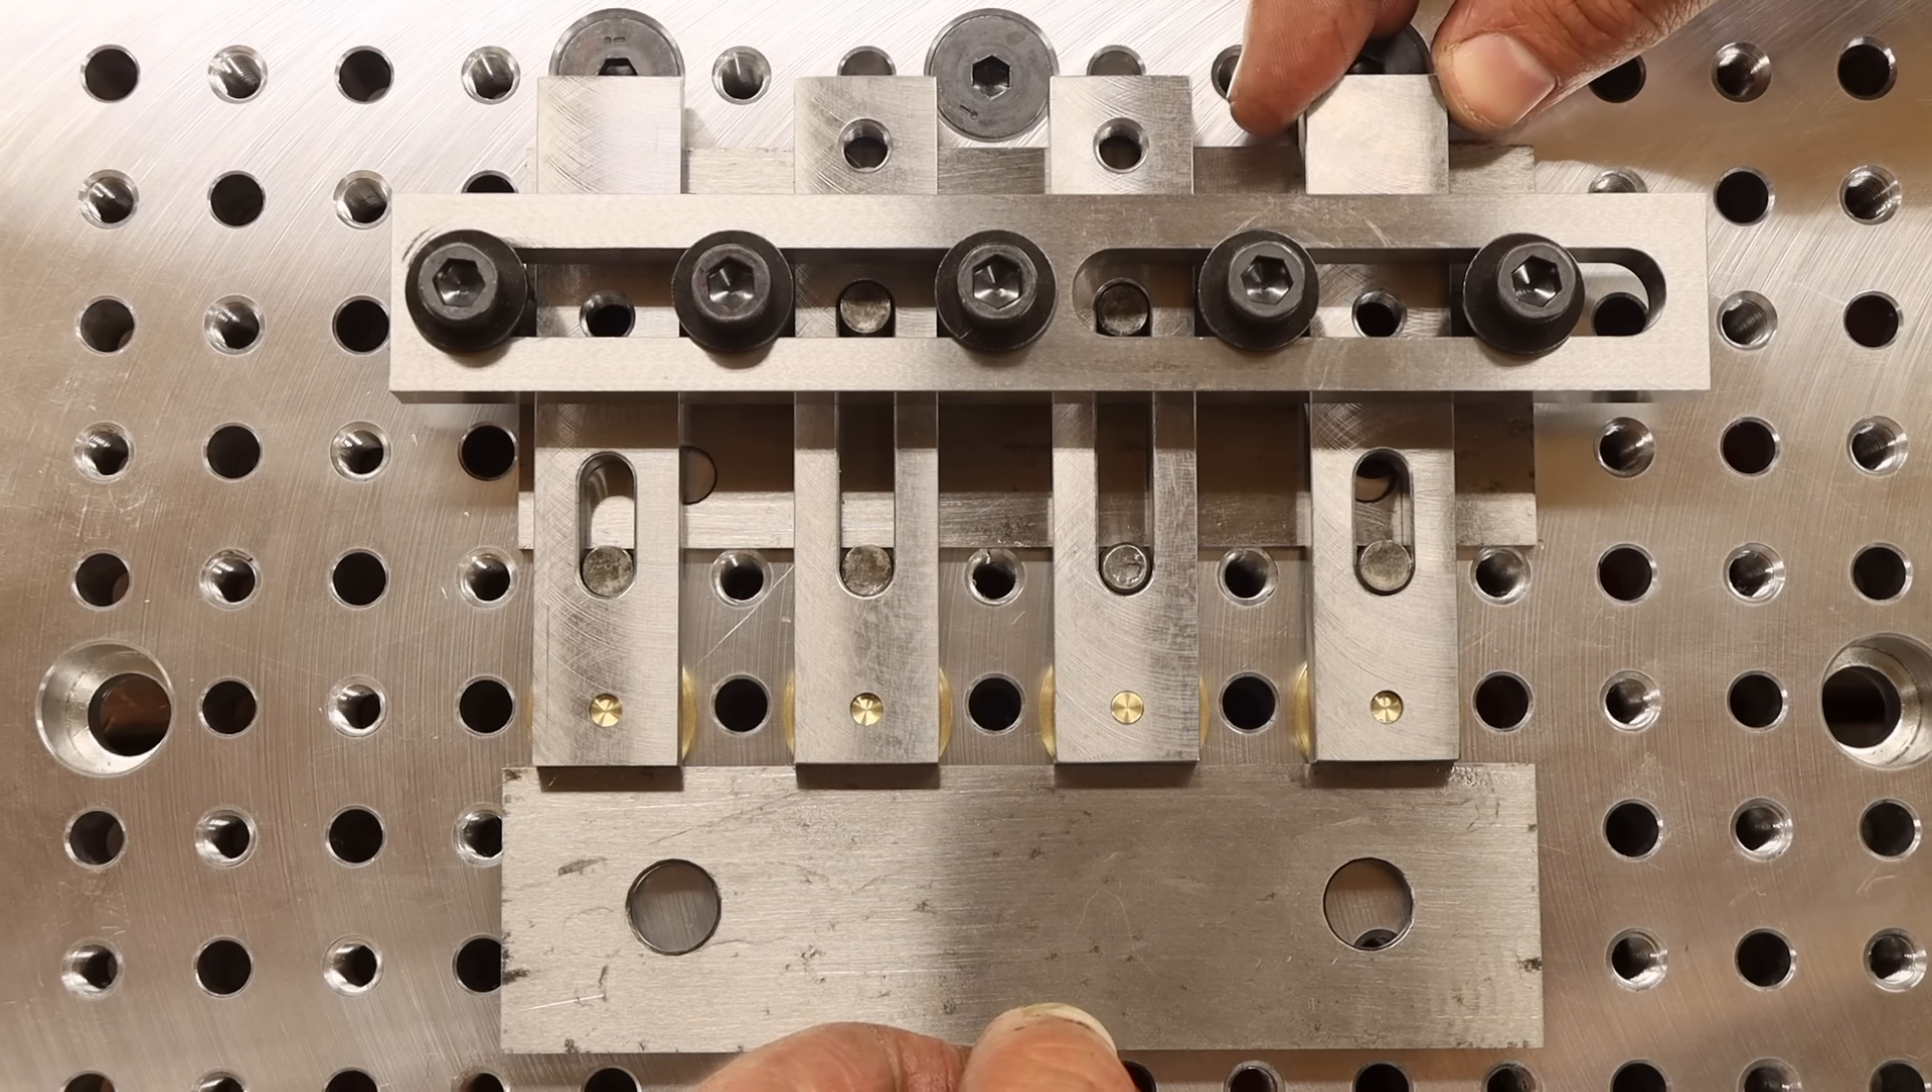To hold everything down, I have this bar I made from an old project that perfectly spans all four parts.